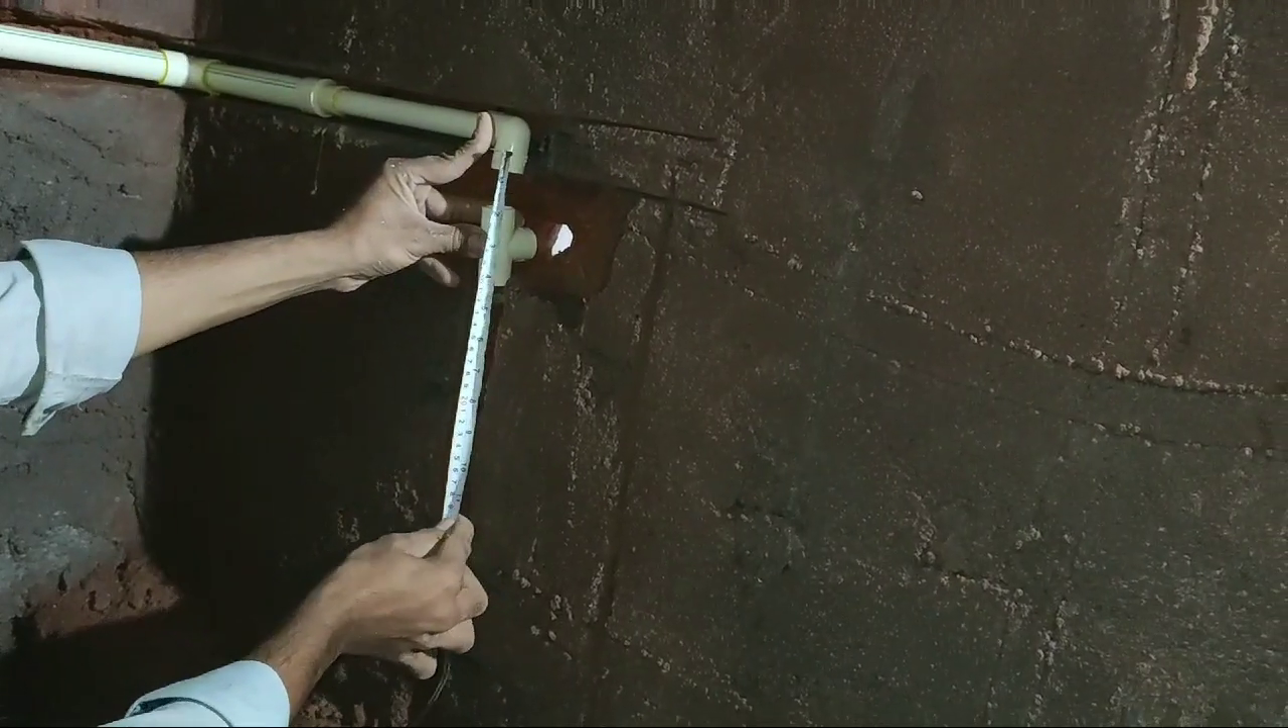देखे यहां पर हमने एलबो लगा लिया है।